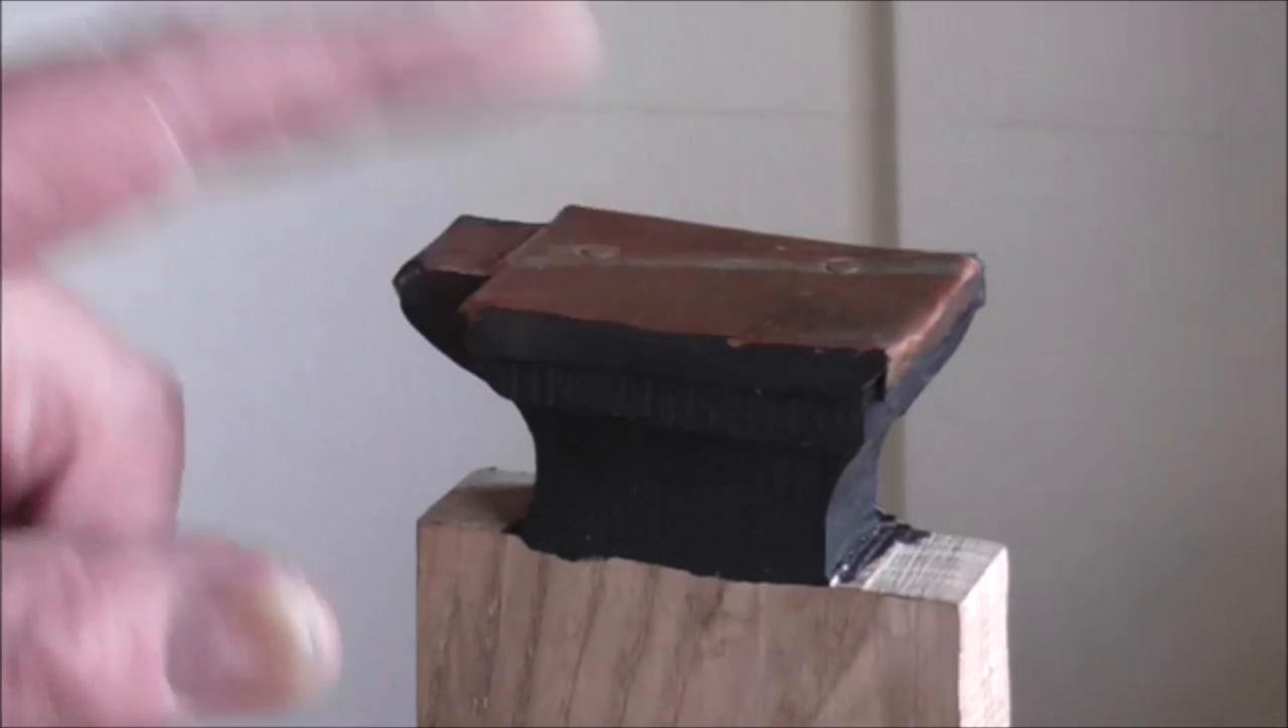I've just put this little copper plate around the top.